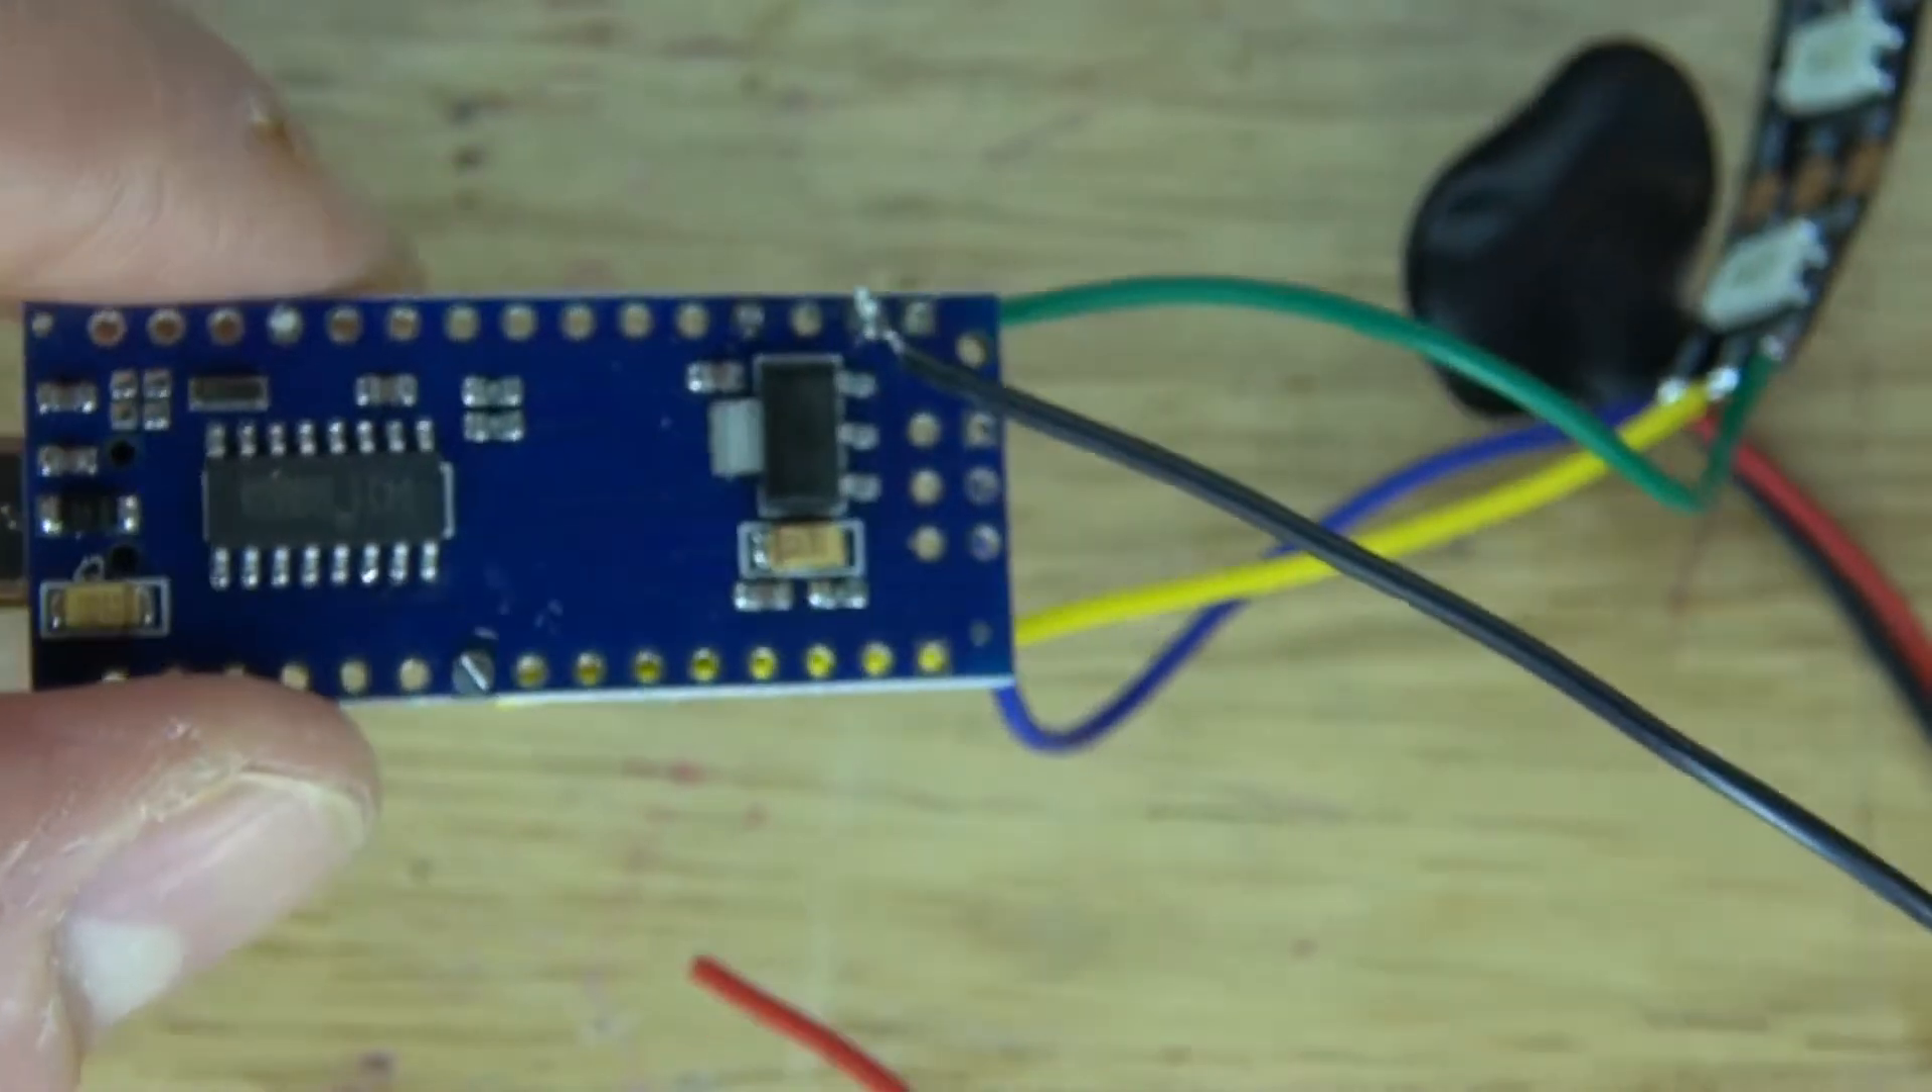The neopixels are now connected to the Arduino Nano.